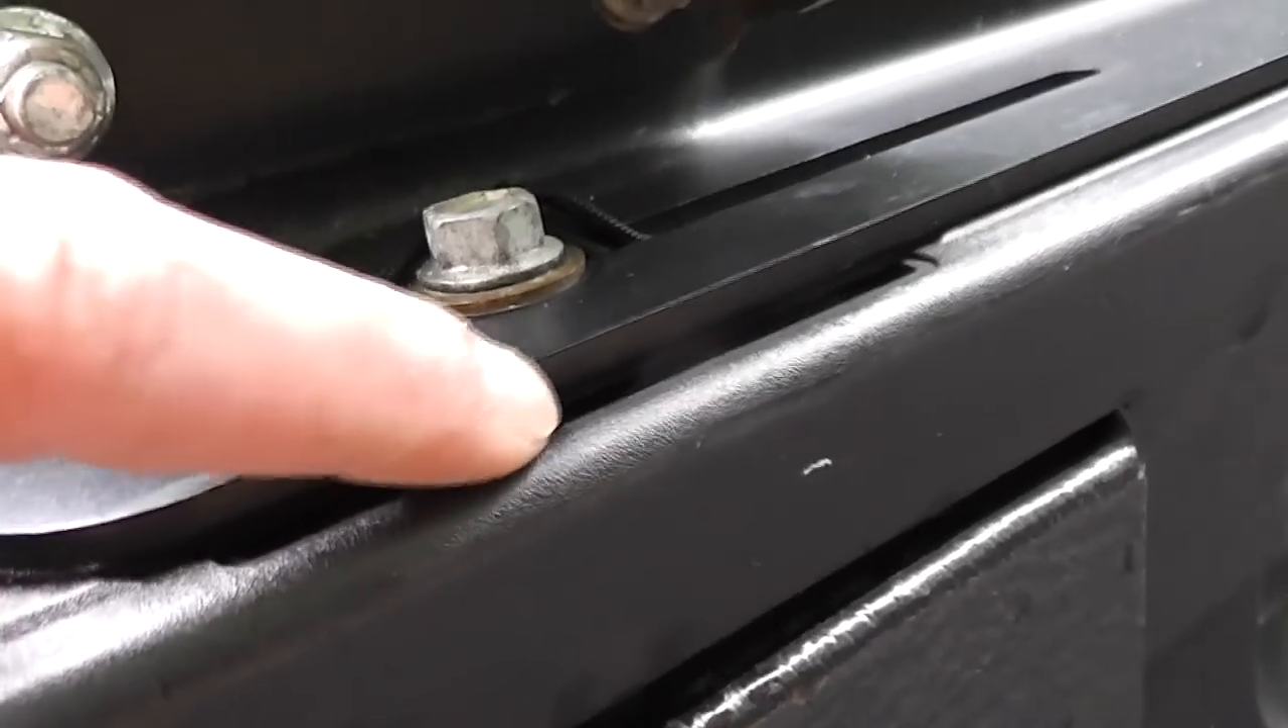As you can see right here, when you pop the little plastic insert out that covers the stake pocket, you can kind of see it back there, it leaves a gap between the bottom of this rail on the rack and the top of the bed liner.